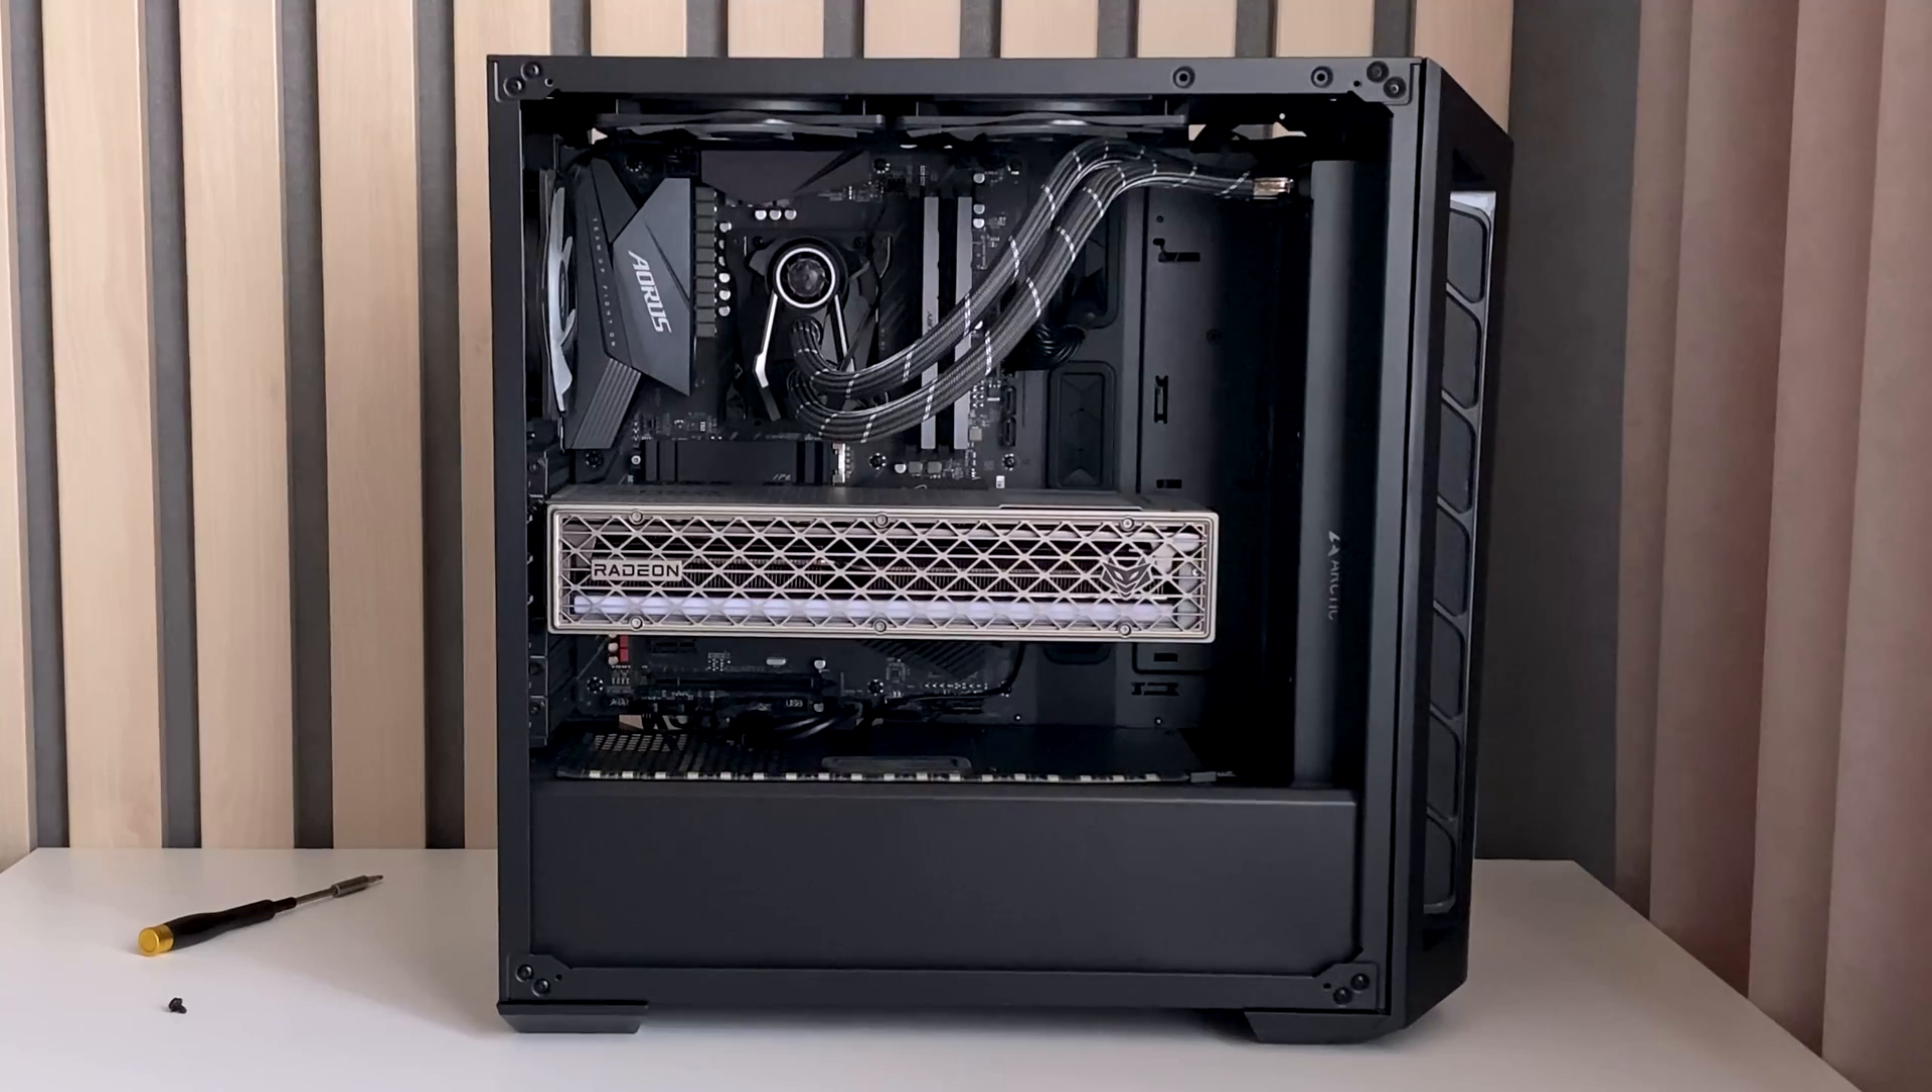And yeah, this is how I insert the GPU. Now I just have to put on the glass back.